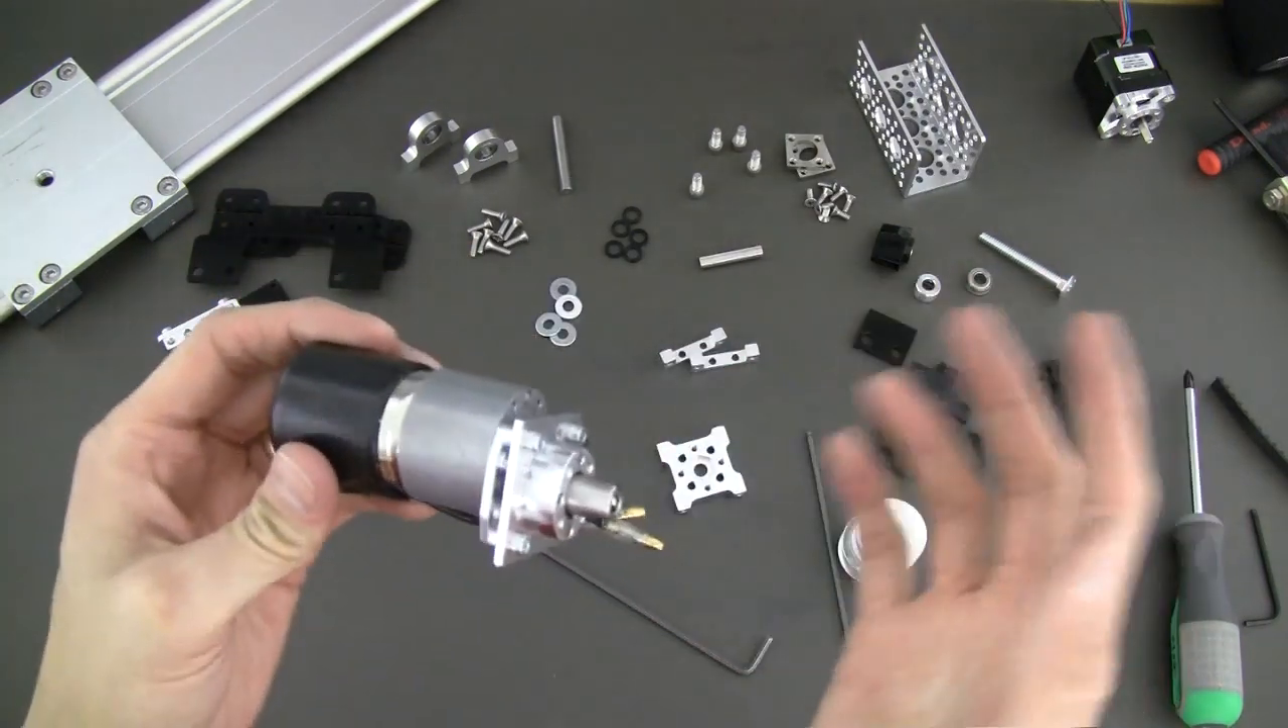And now we have our motor assembly.